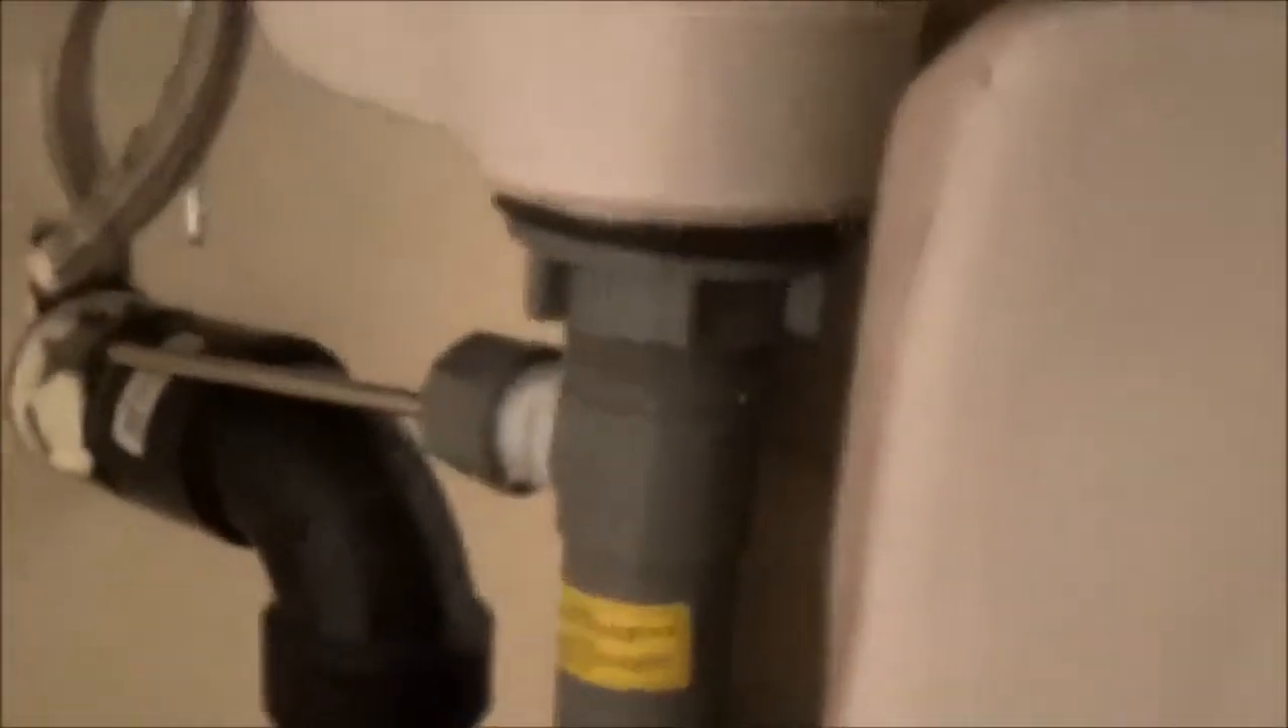Now we've got the drain in.